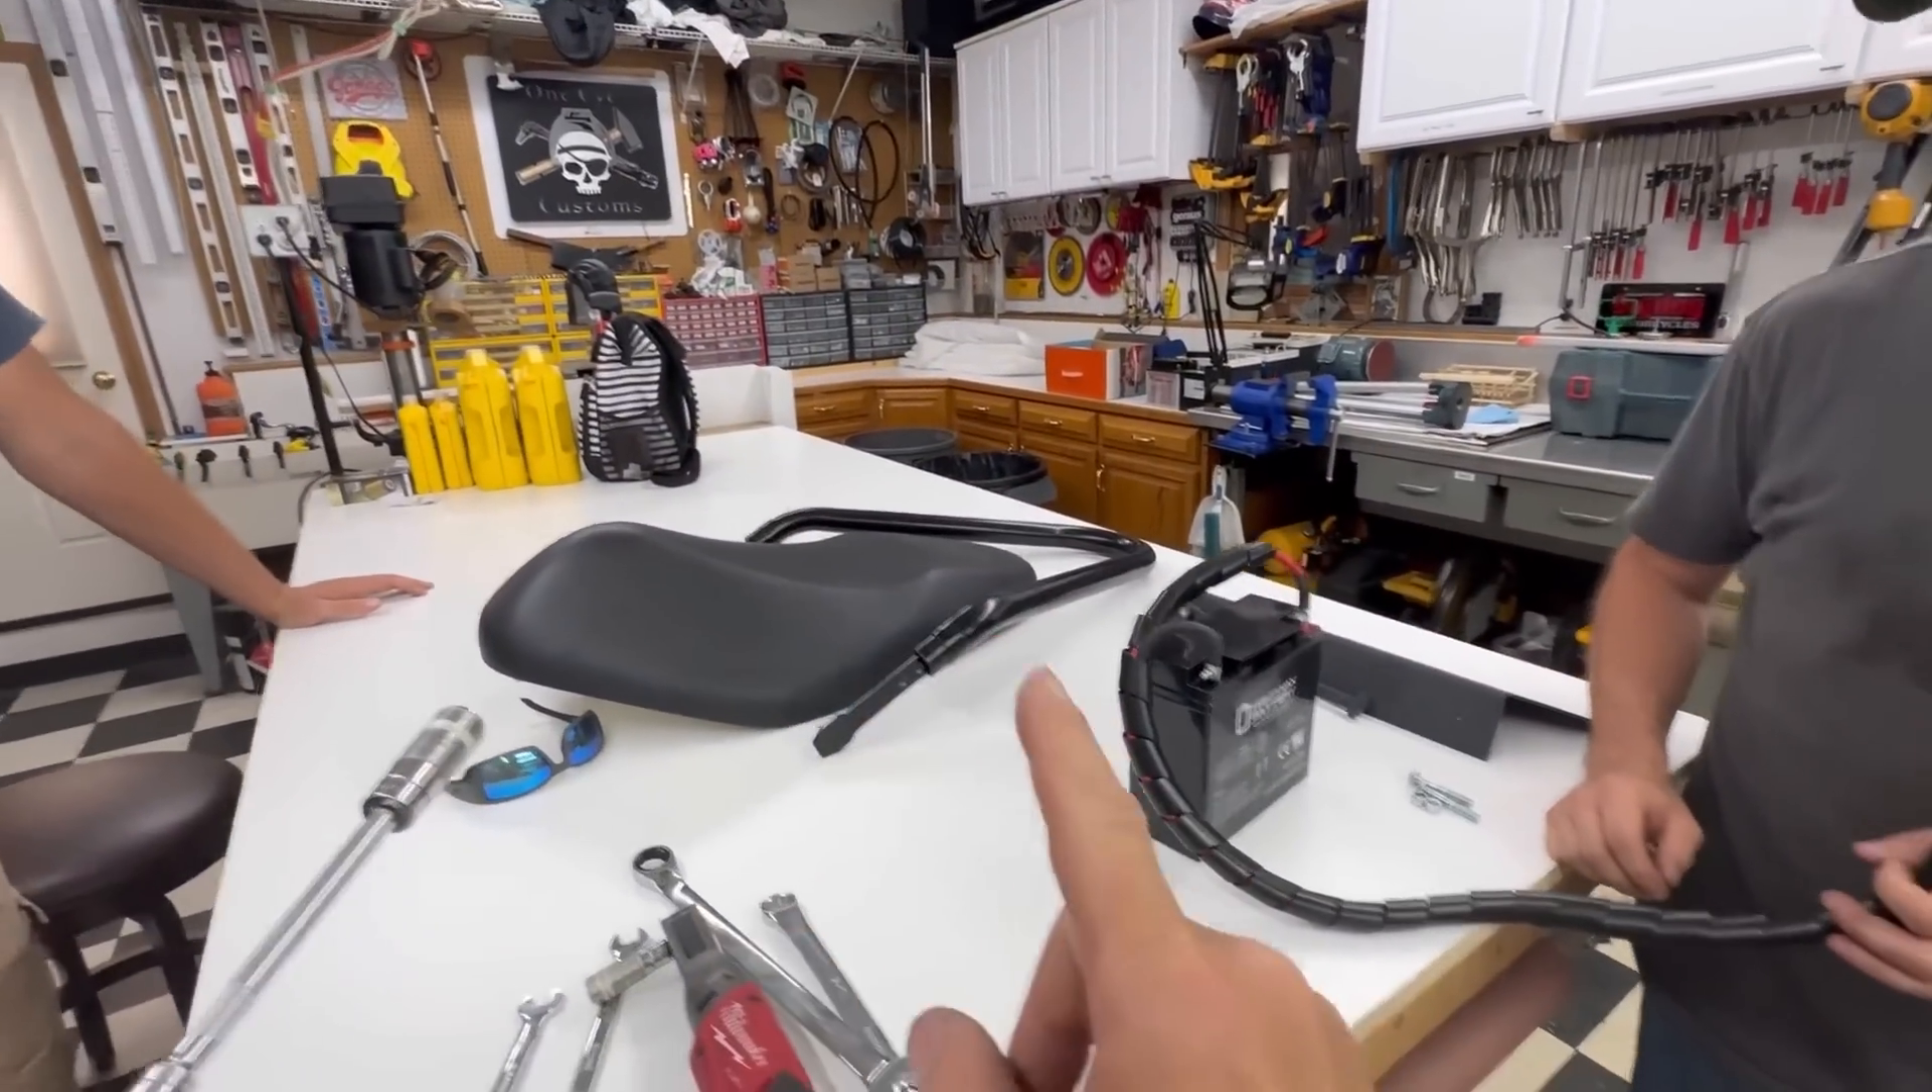So, we've got still a little bit more left. We've got the roll bar of the seat and one last electrical component to put in, and that's the battery.